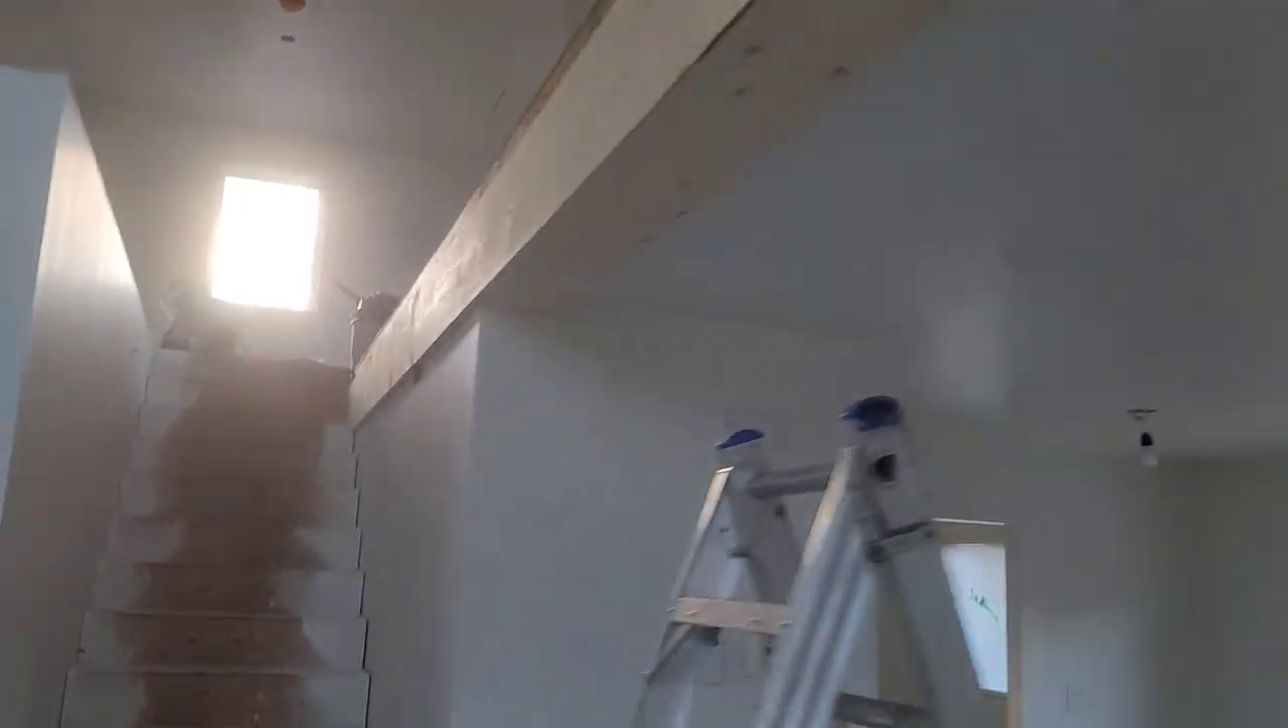Almost done. All right. So the beam is in.